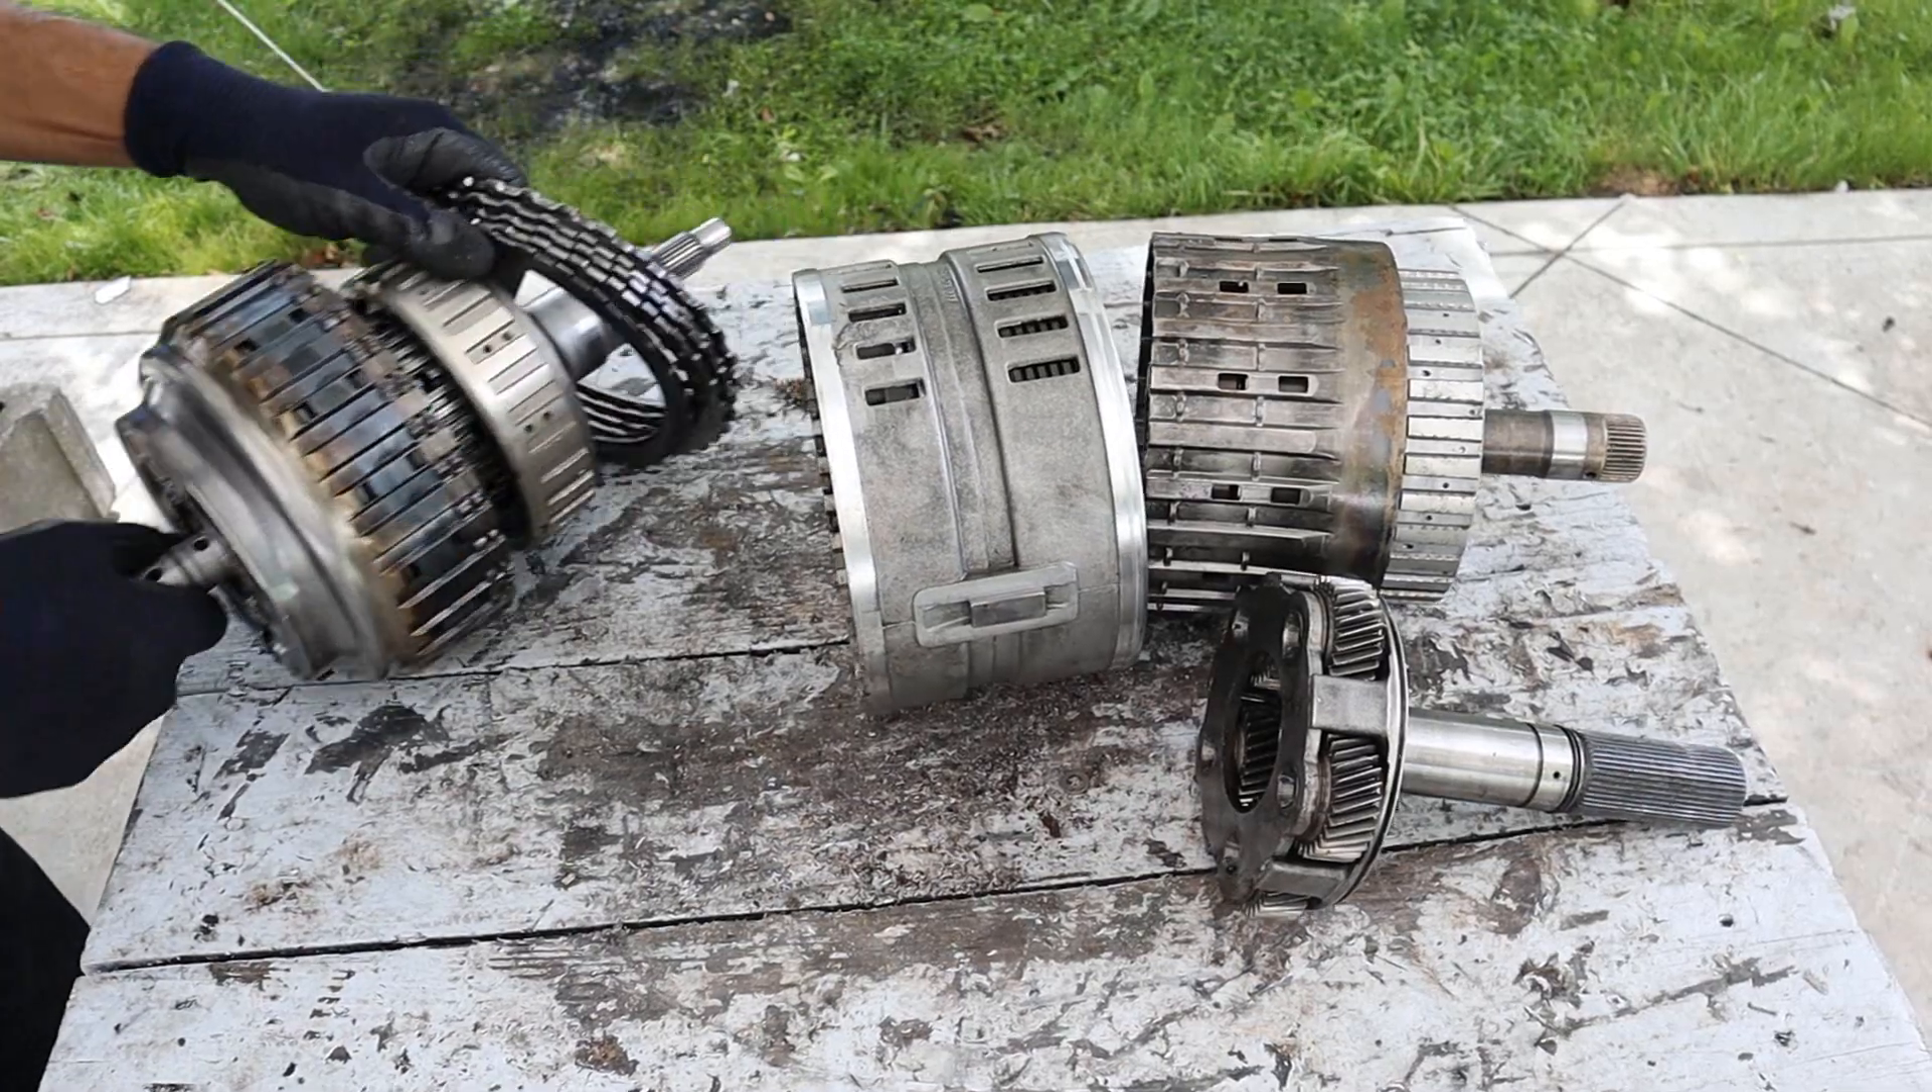Alright so here we've got most of the transmission all taken apart.